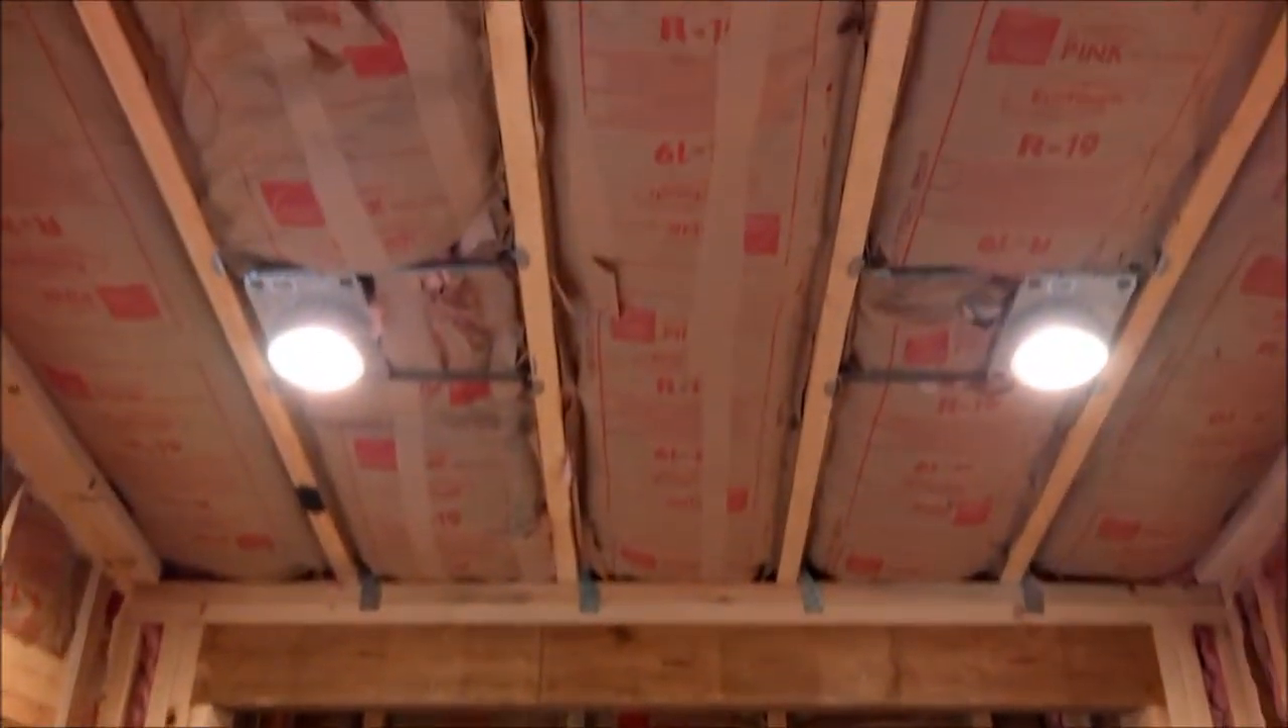You can see I've got the insulation installed at least most of it.